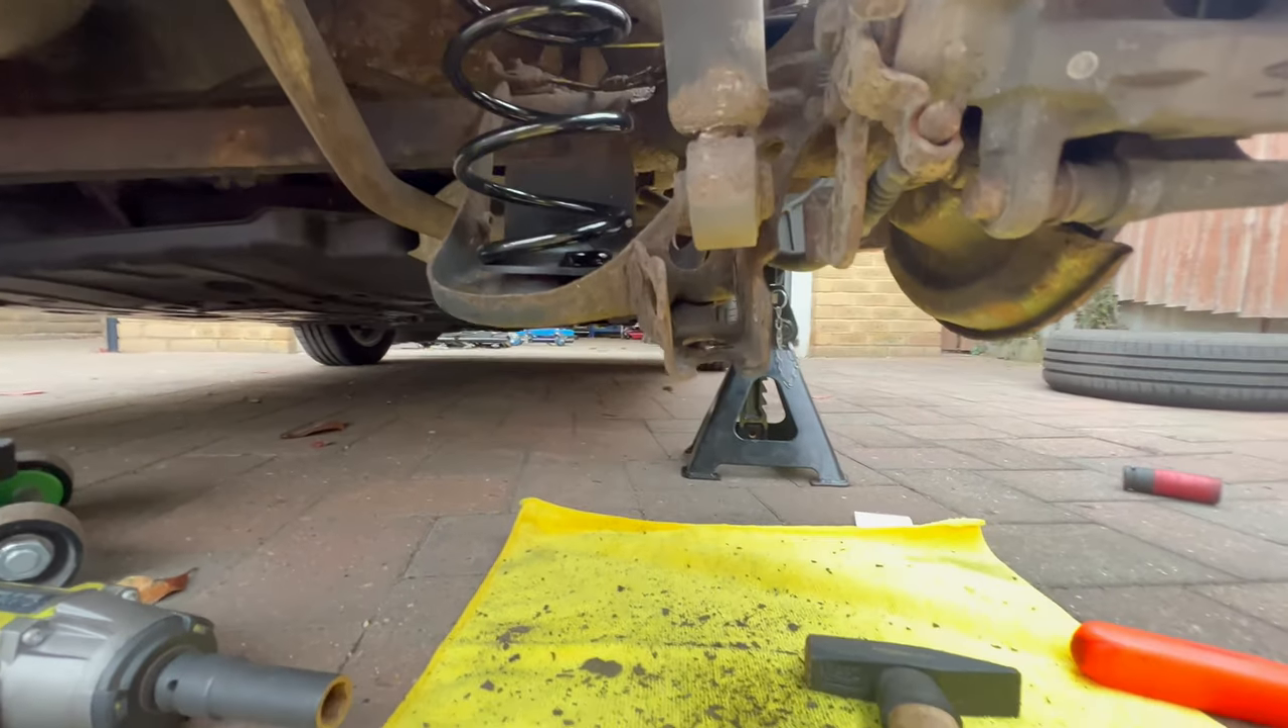So now the spring is back in its place.